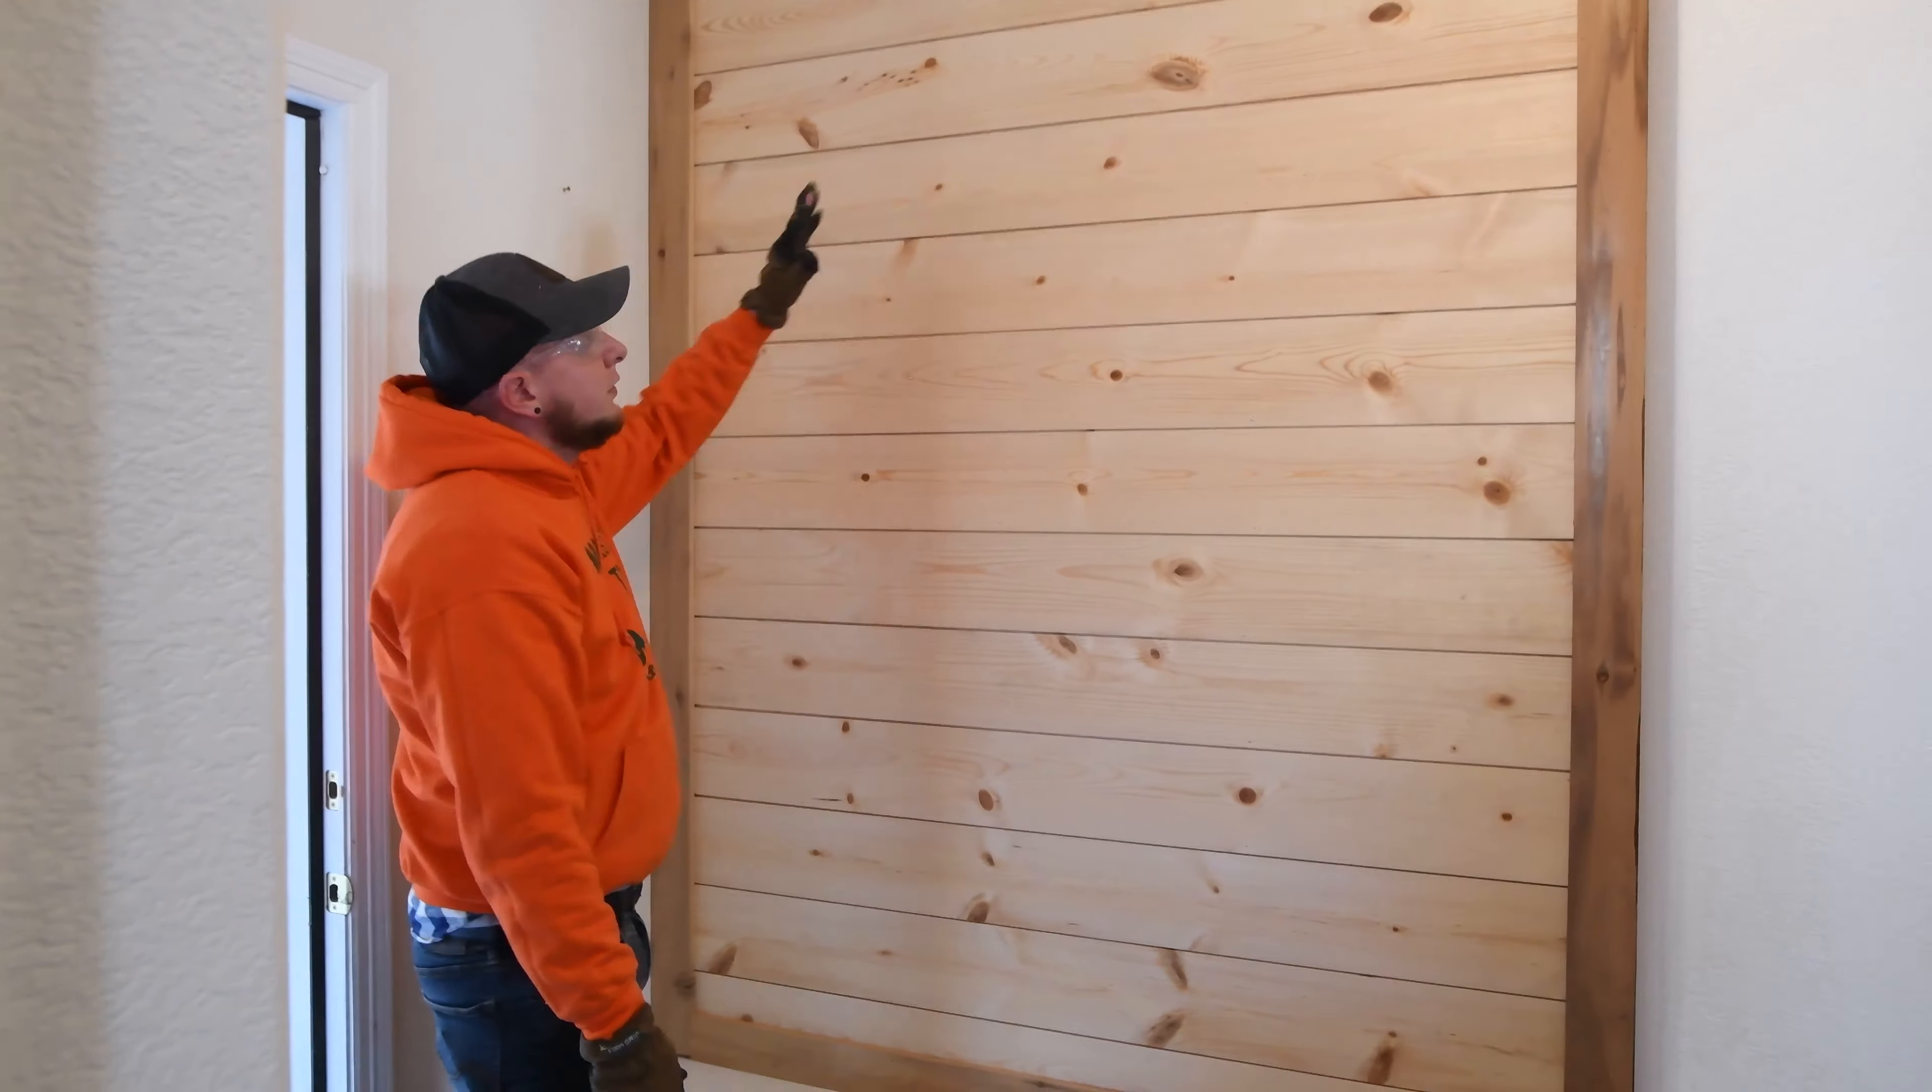As you can see we've got all of the shiplap installed and I trimmed it out.